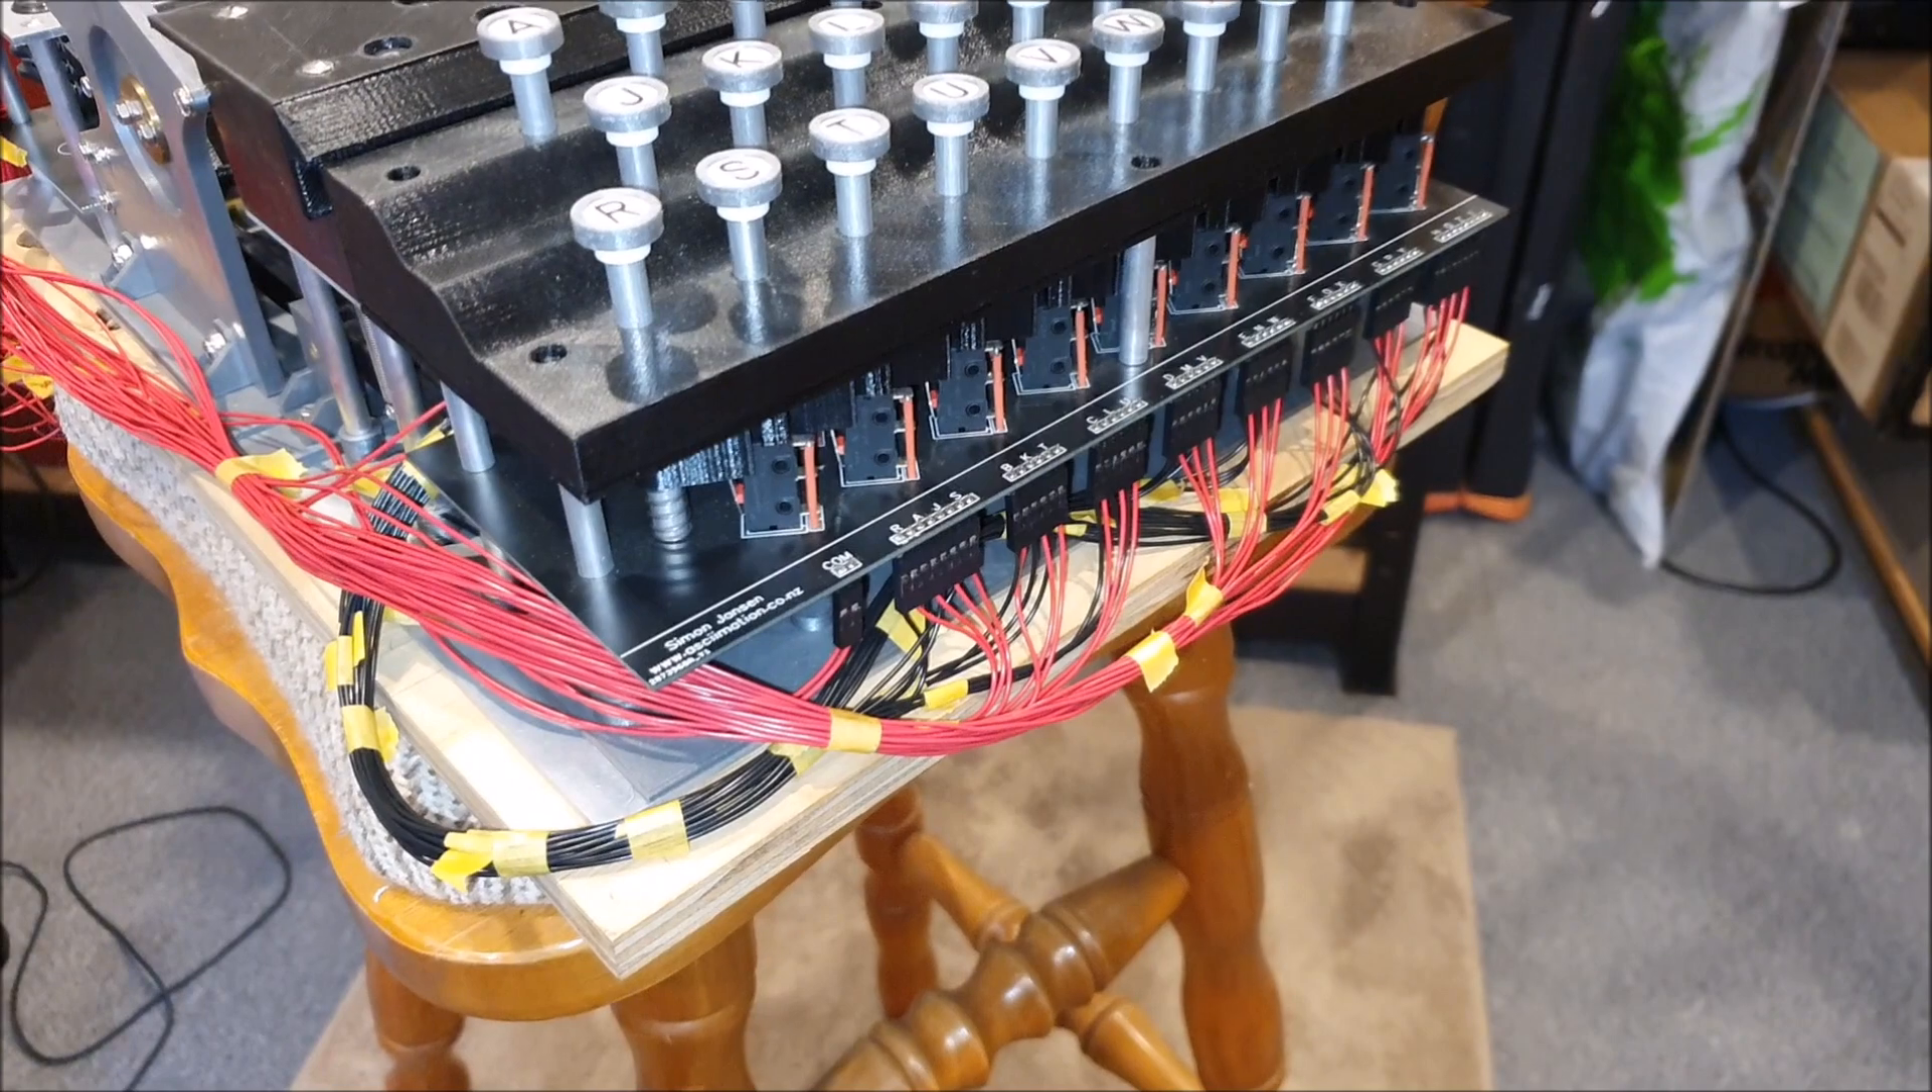This is where I've got up to tonight. I've done the wiring to the front here.